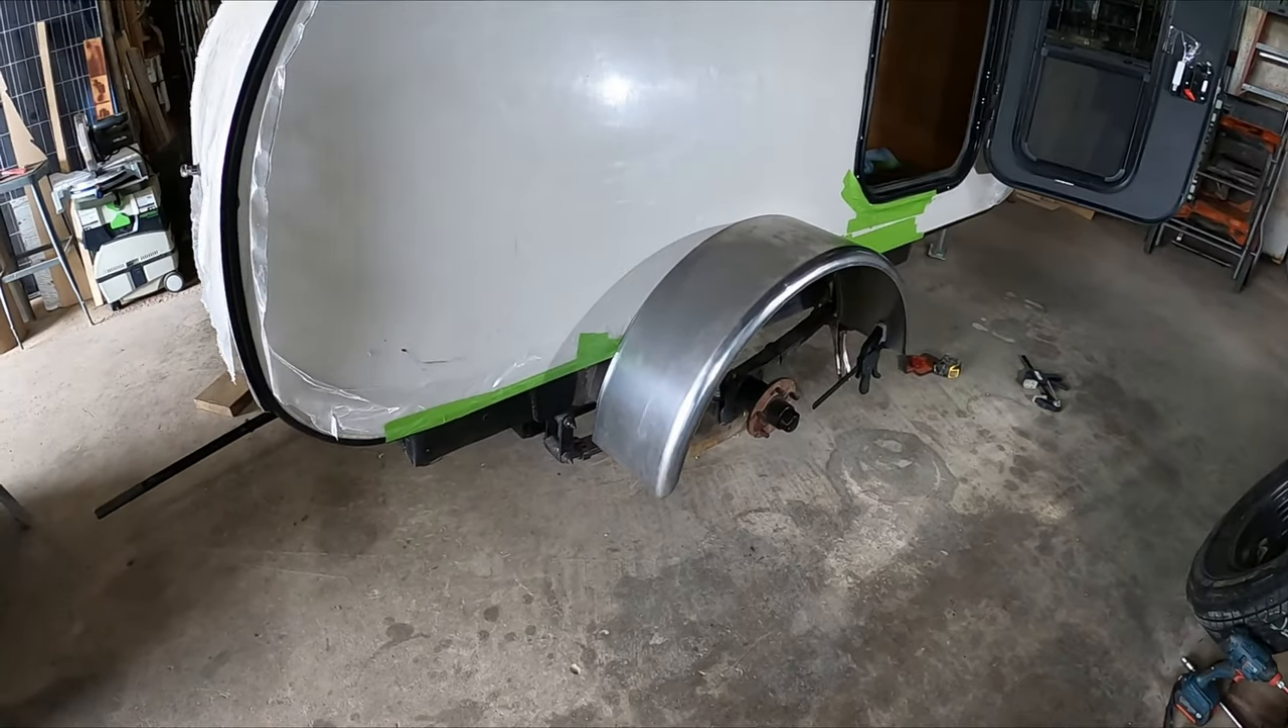All right, I've got the right side fender on, and I'm just about ready to start welding.